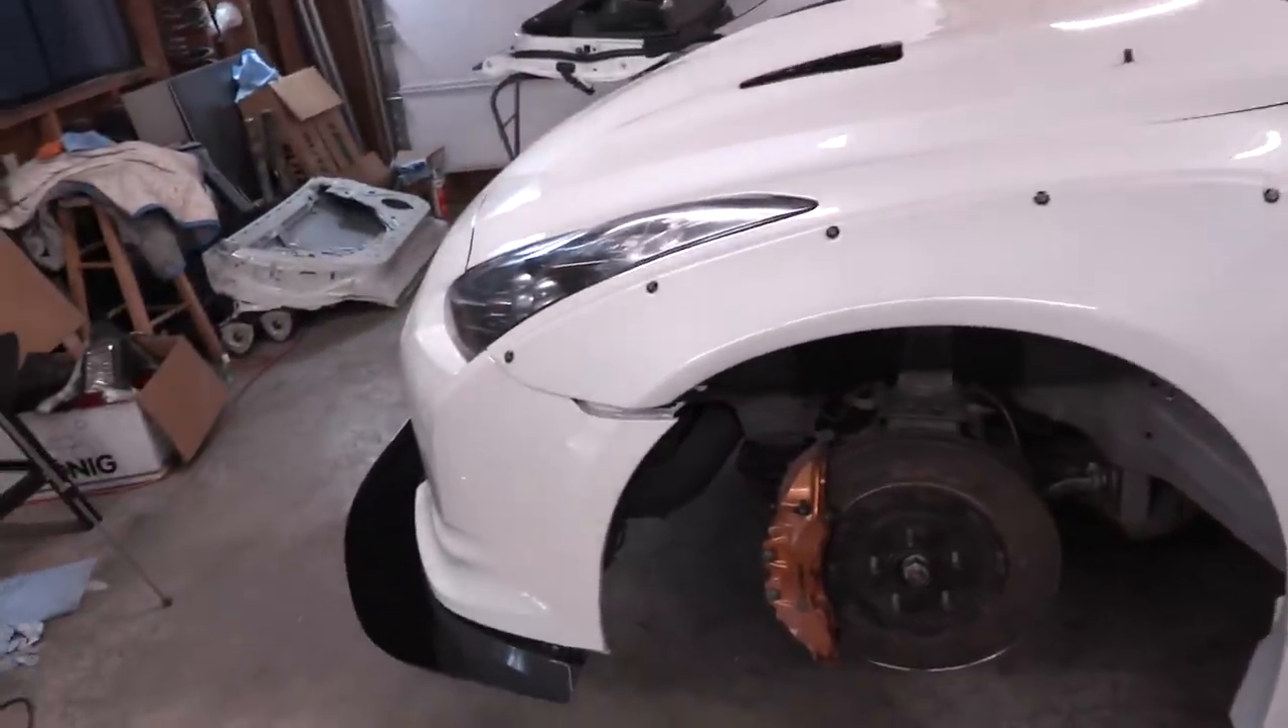All right, I jumped over to the driver's side and got this first over fender done.